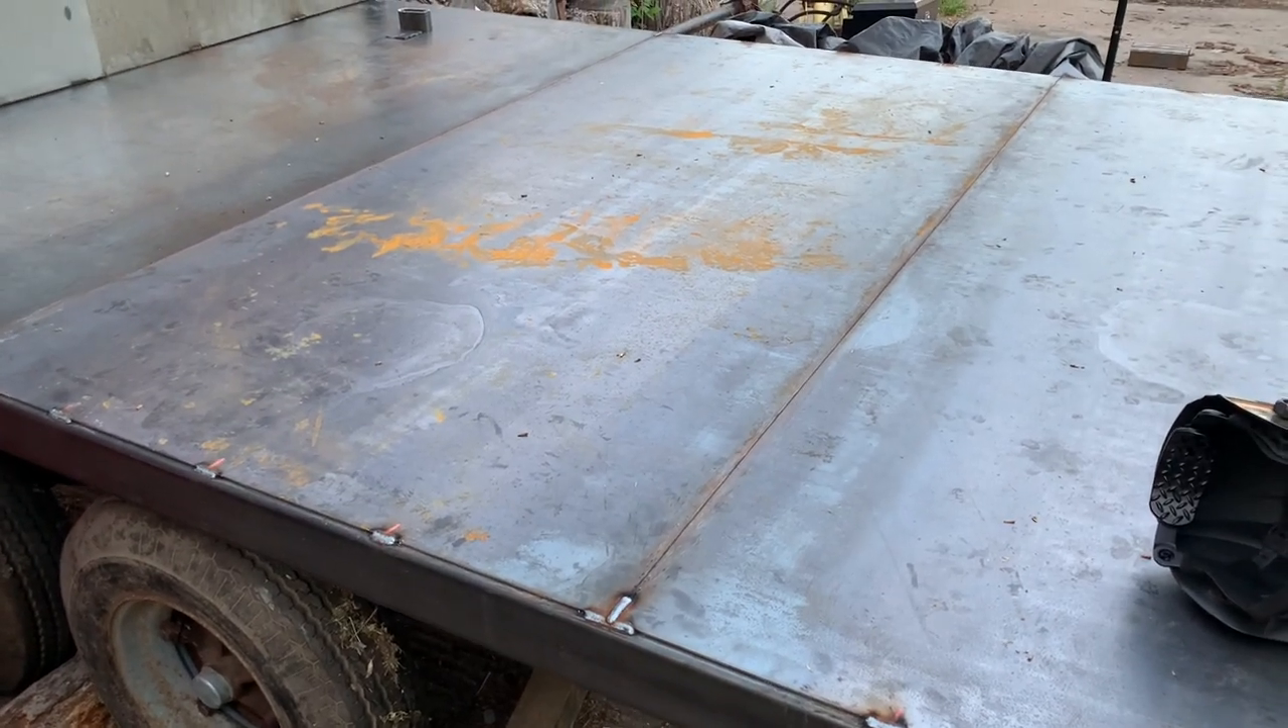I haven't welded the seam down the middle.